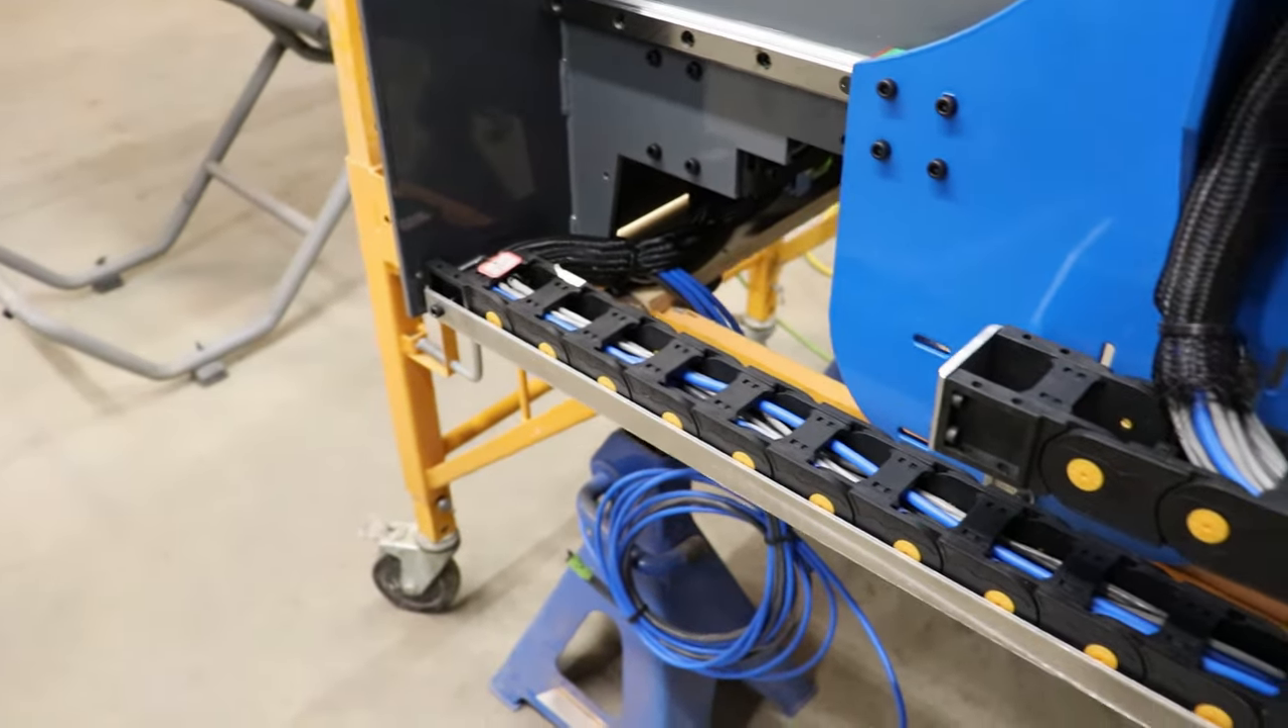Cable carriers are in they look really really quite nice.